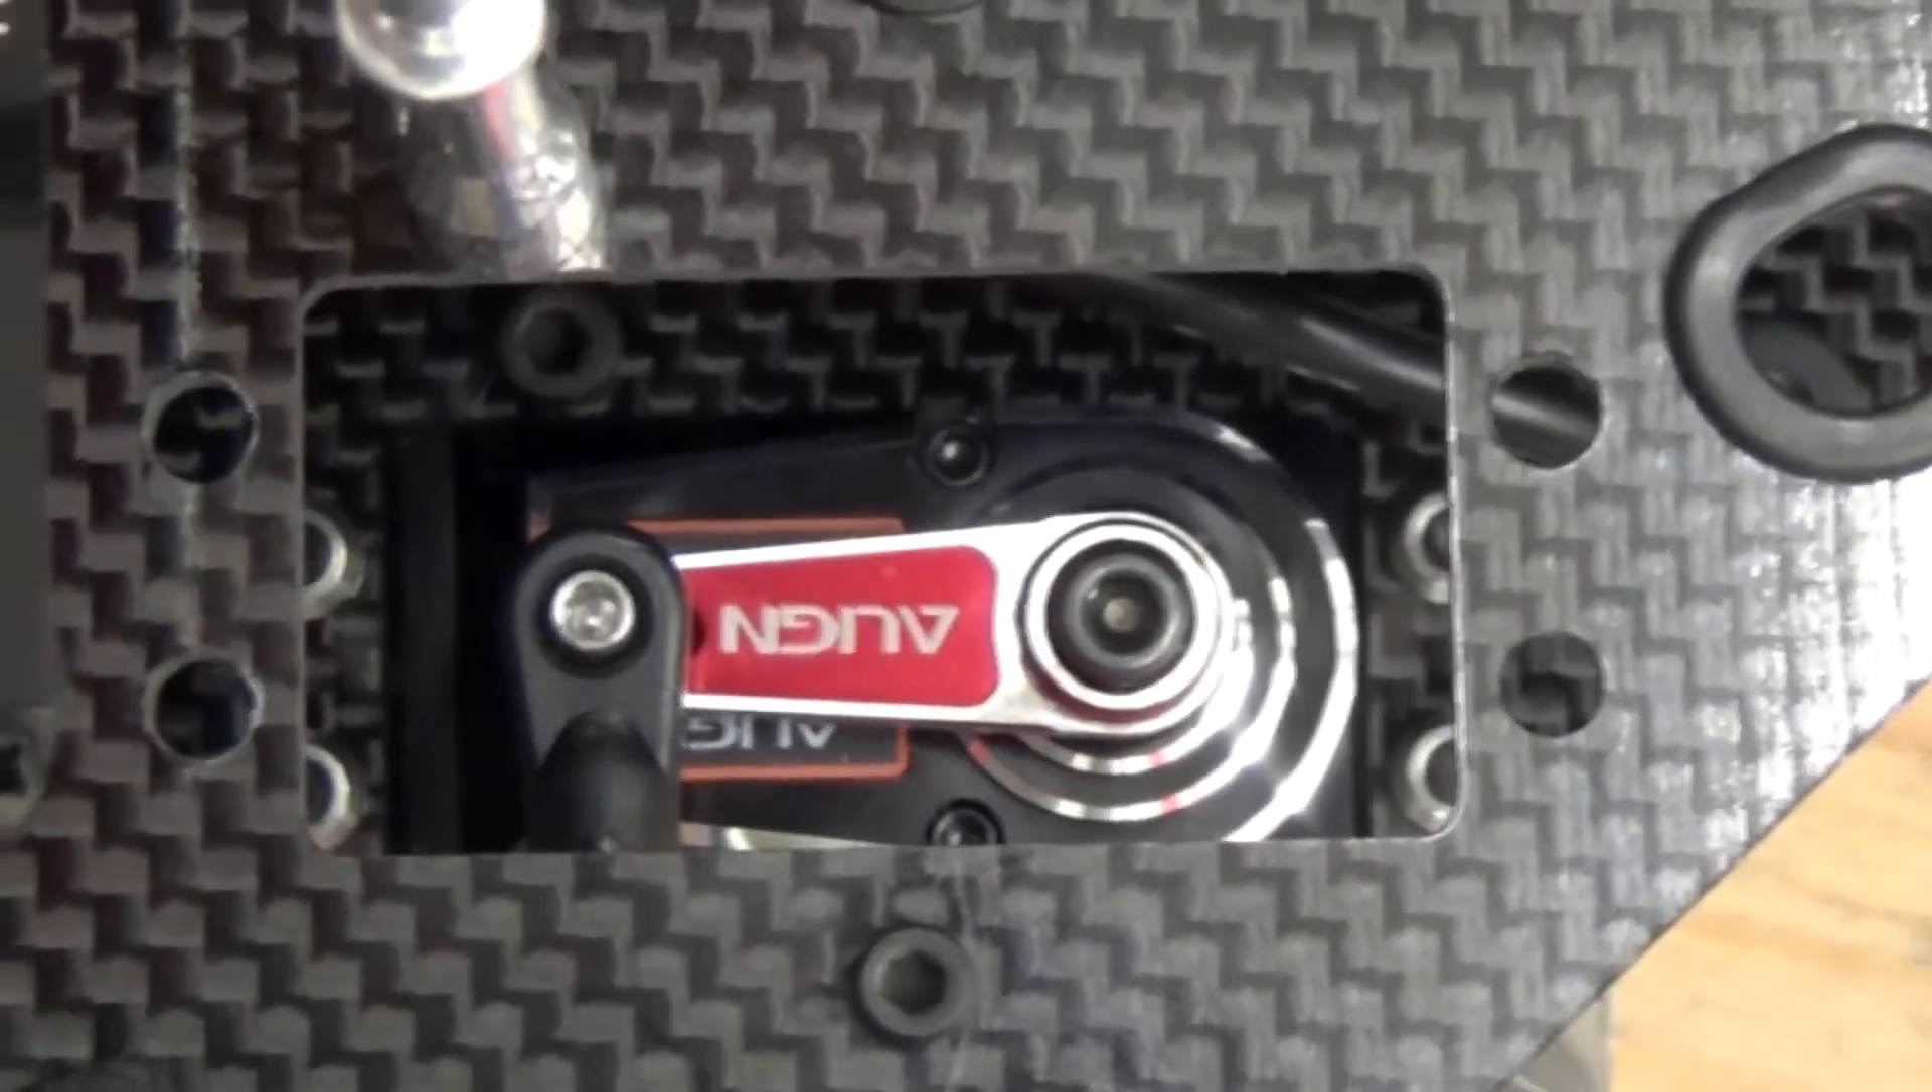You'll see that the elevator servo is essentially dead centered in the slot, the arm is across the center of the servo.